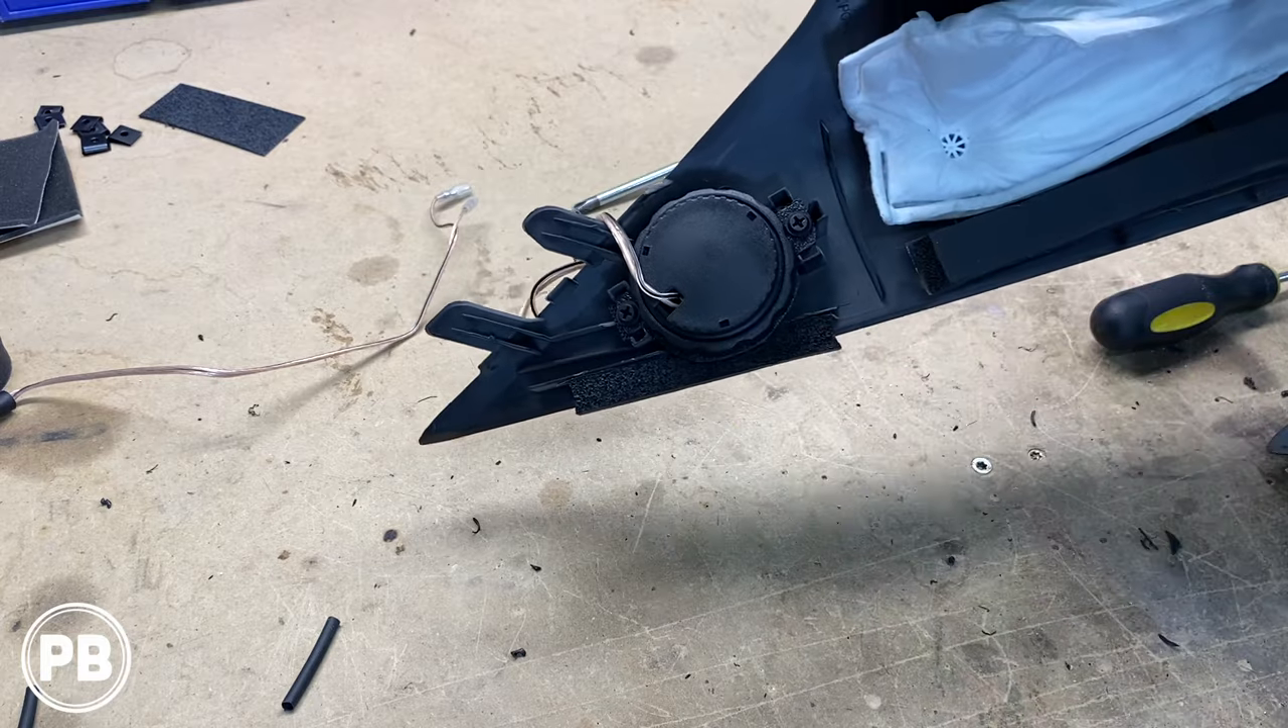Okay there's our tweeter all mounted in the factory location it's nice and solid it's not going anywhere and nice thing is it's totally removable.